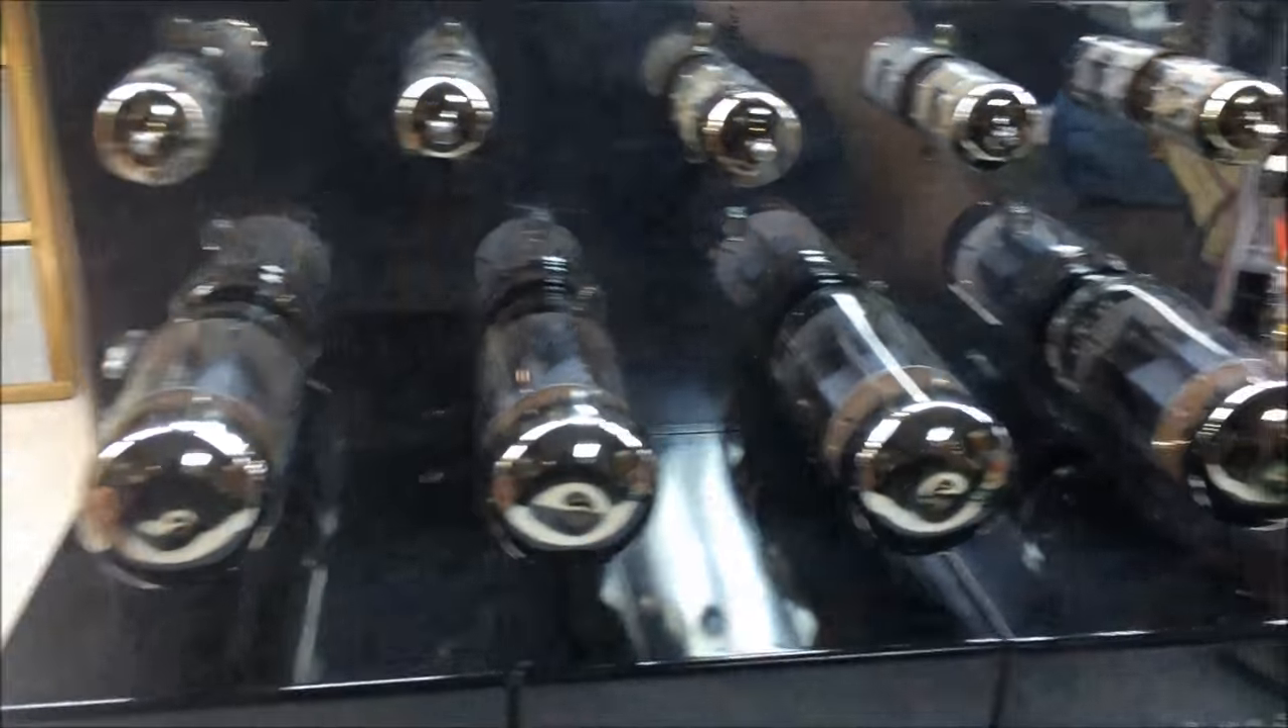Okay at this point as you can see we've installed the four new large bottle um 7591a electro harmonics tubes.